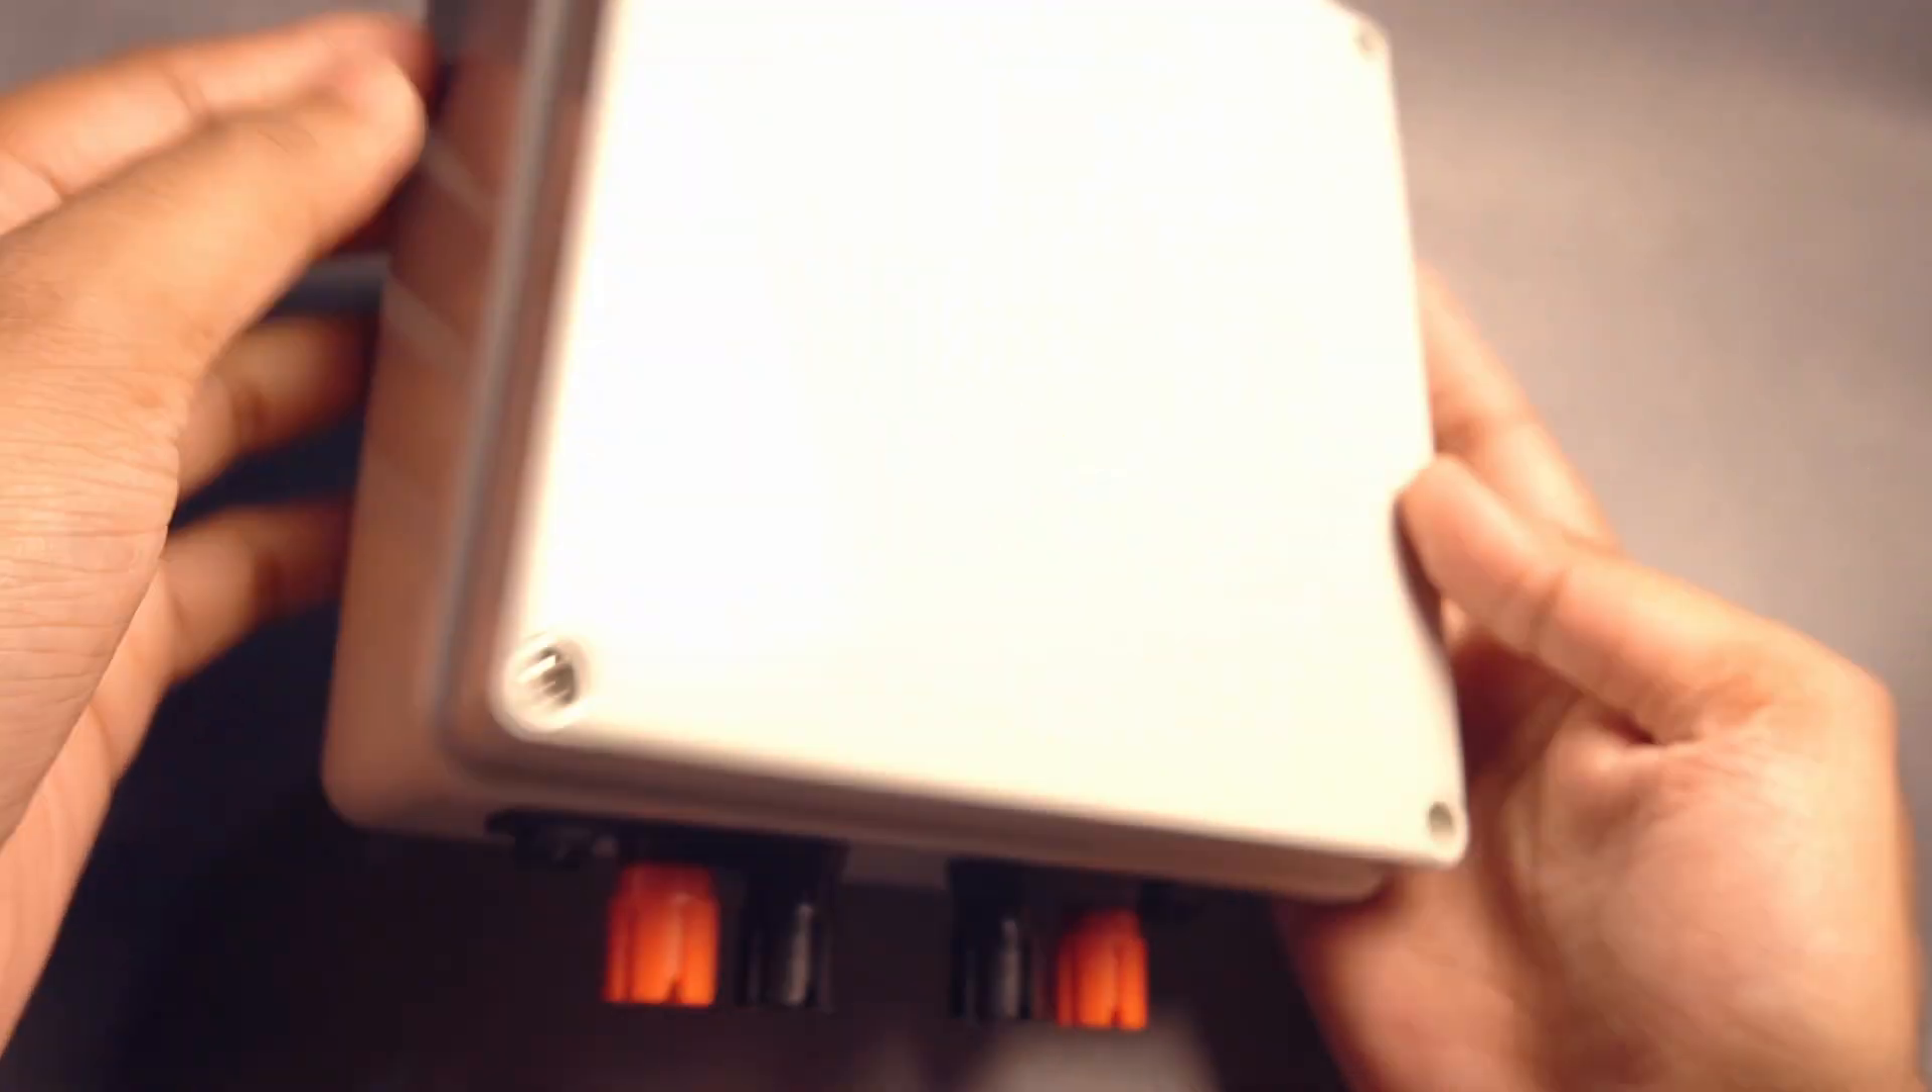So I'll close the lid now. So yeah, this is finished now.